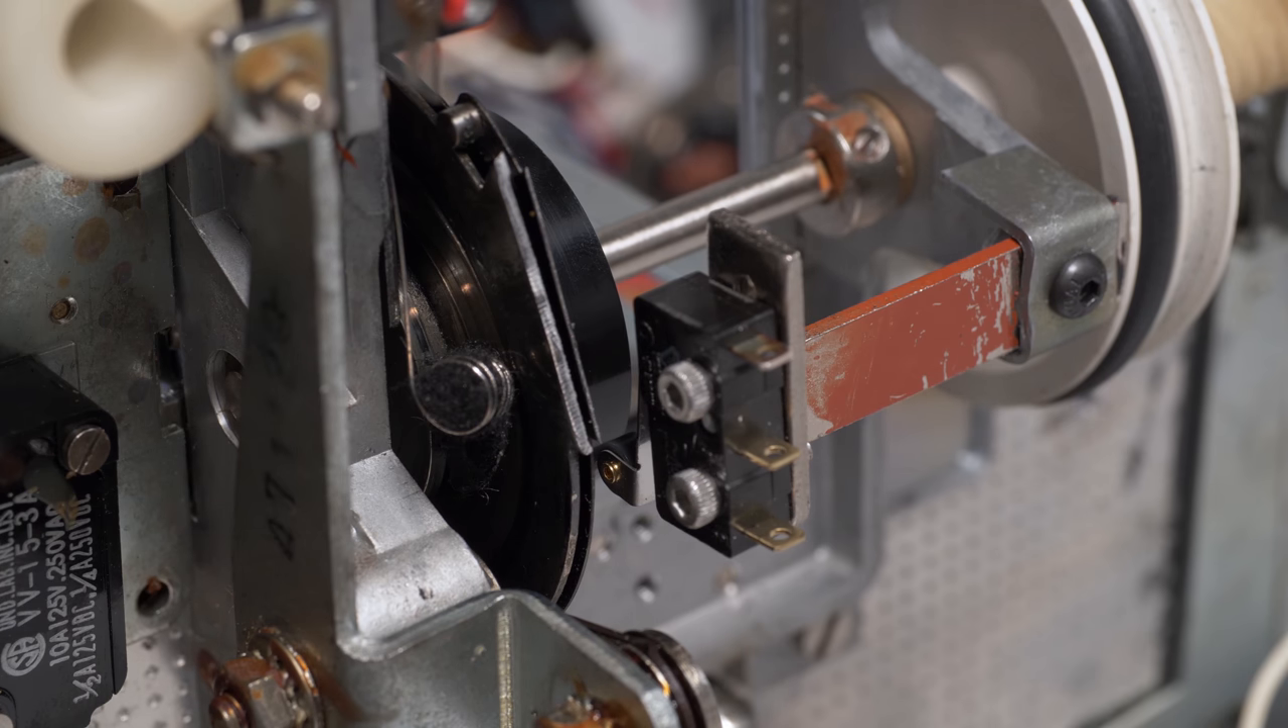I made this bracket to hold the switch almost against the shutter barrel.